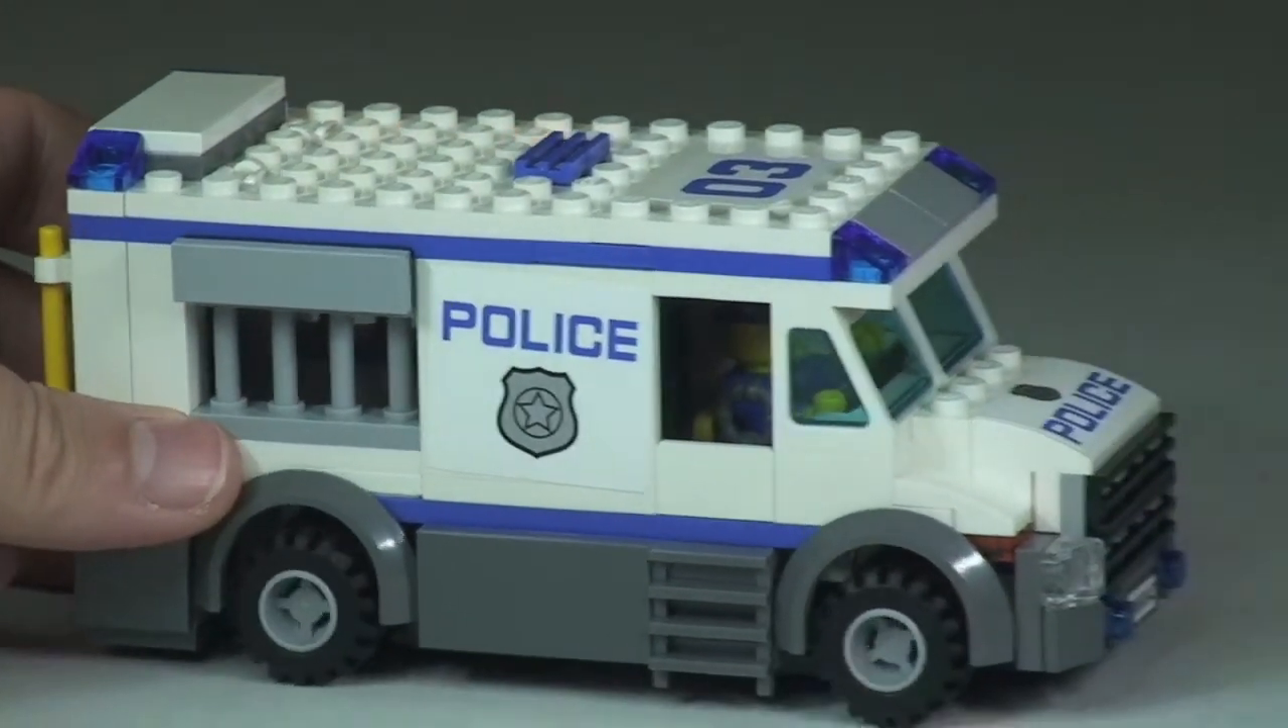There's those bars back in place.